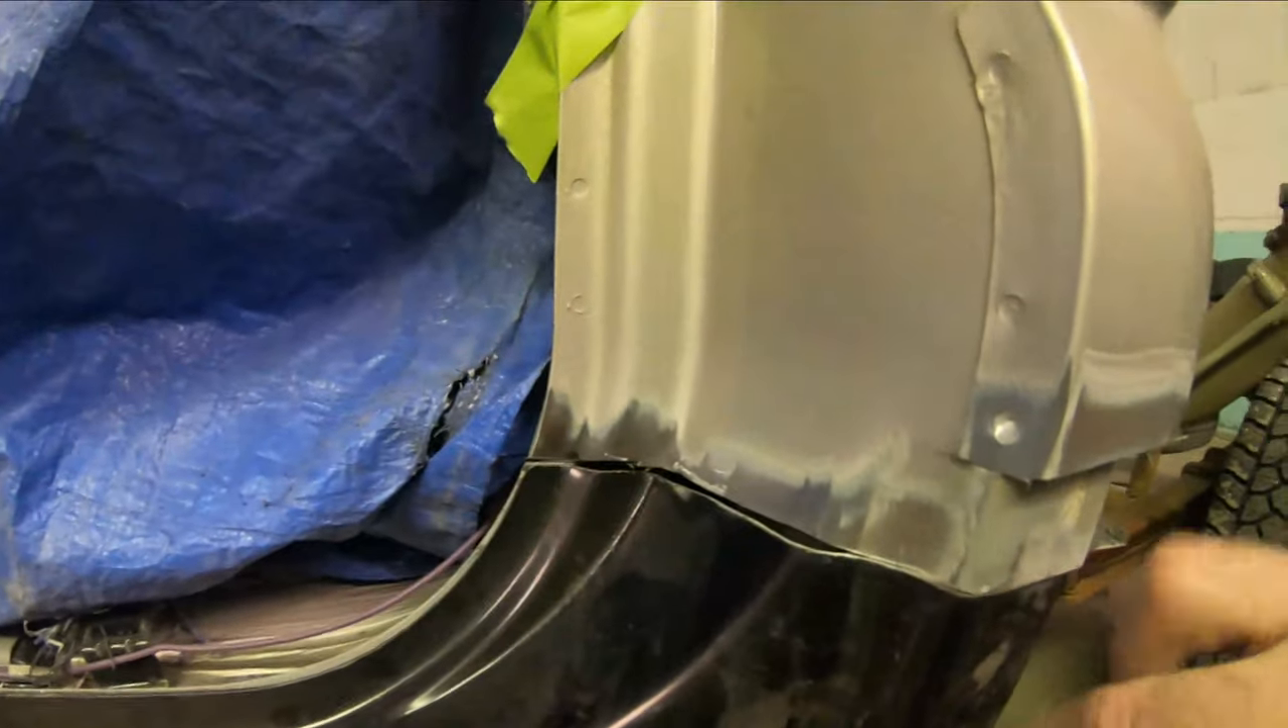You can see this metal it's not an exact fit to the new part.